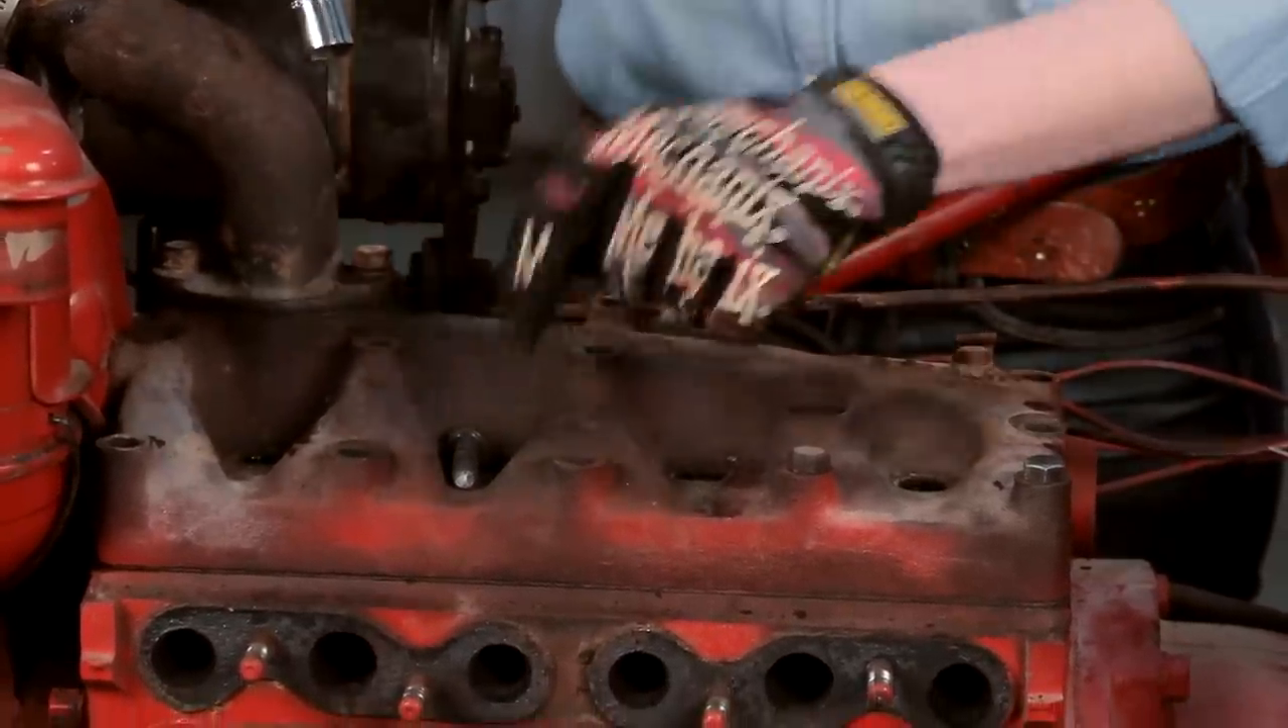Now you can take all of the head bolts off of your tractor. I have most of mine already removed.